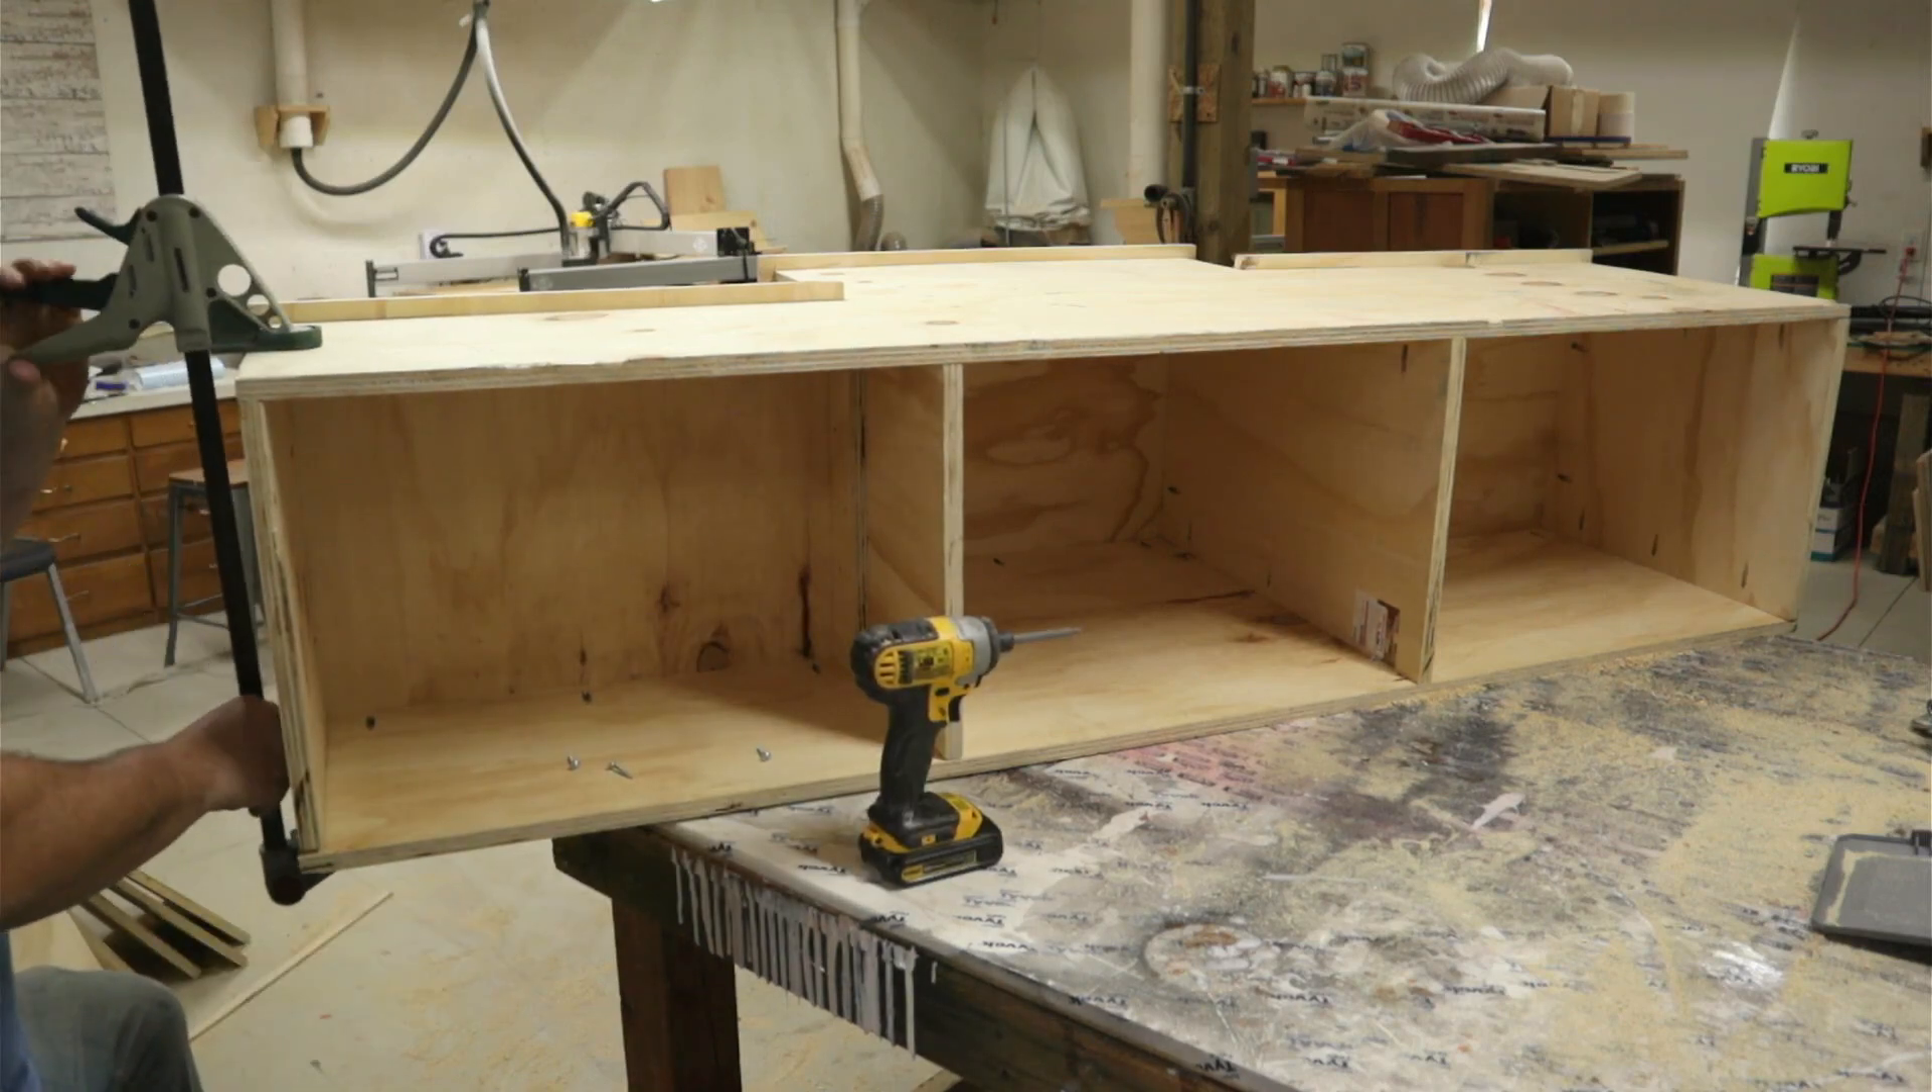After that I just finished assembly and I attached the two end pieces. So now each area was enclosed and supported fully and I finished that up and got ready to test it out.